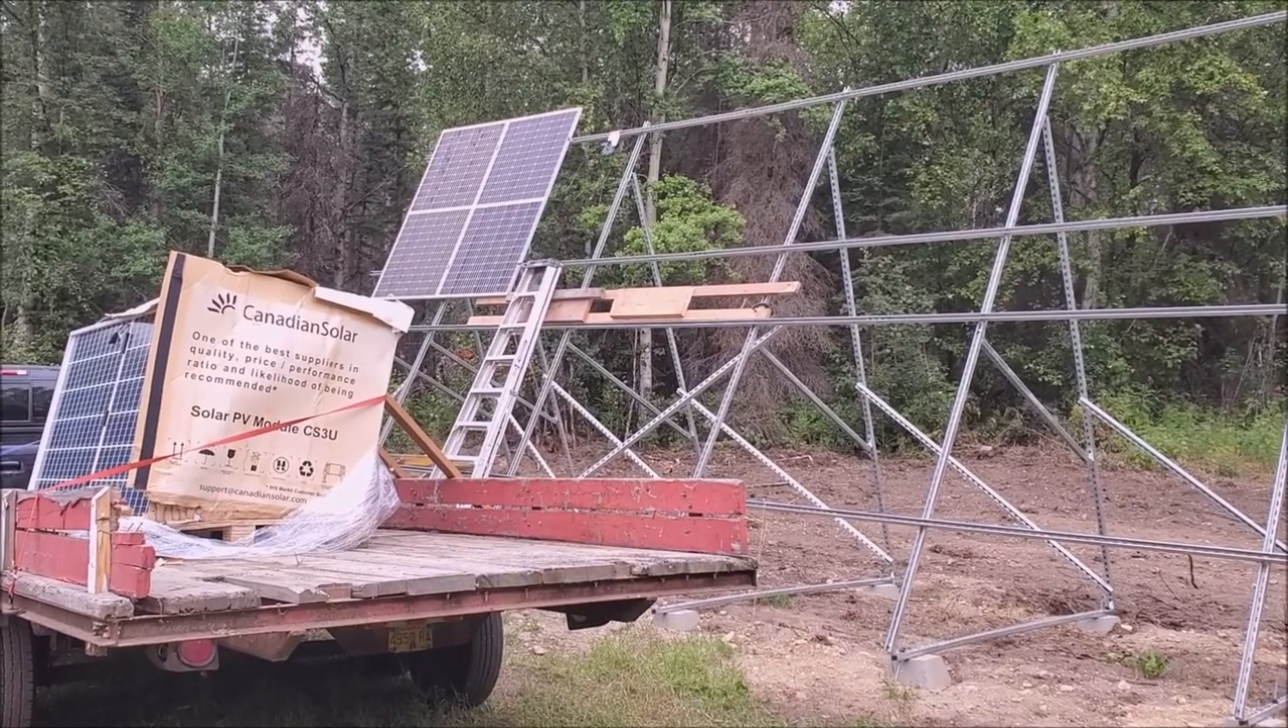I got all the horizontal runs attached and where I need them.